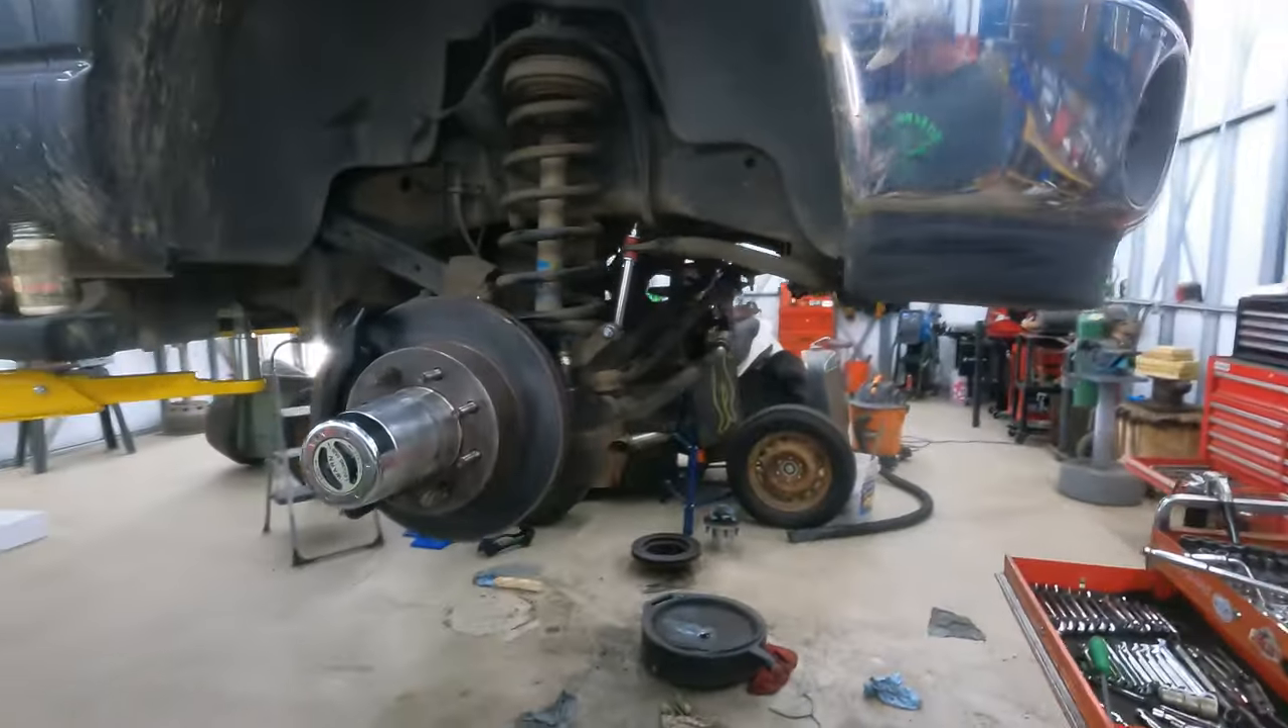That is one side completely done other than putting the wheel on it.